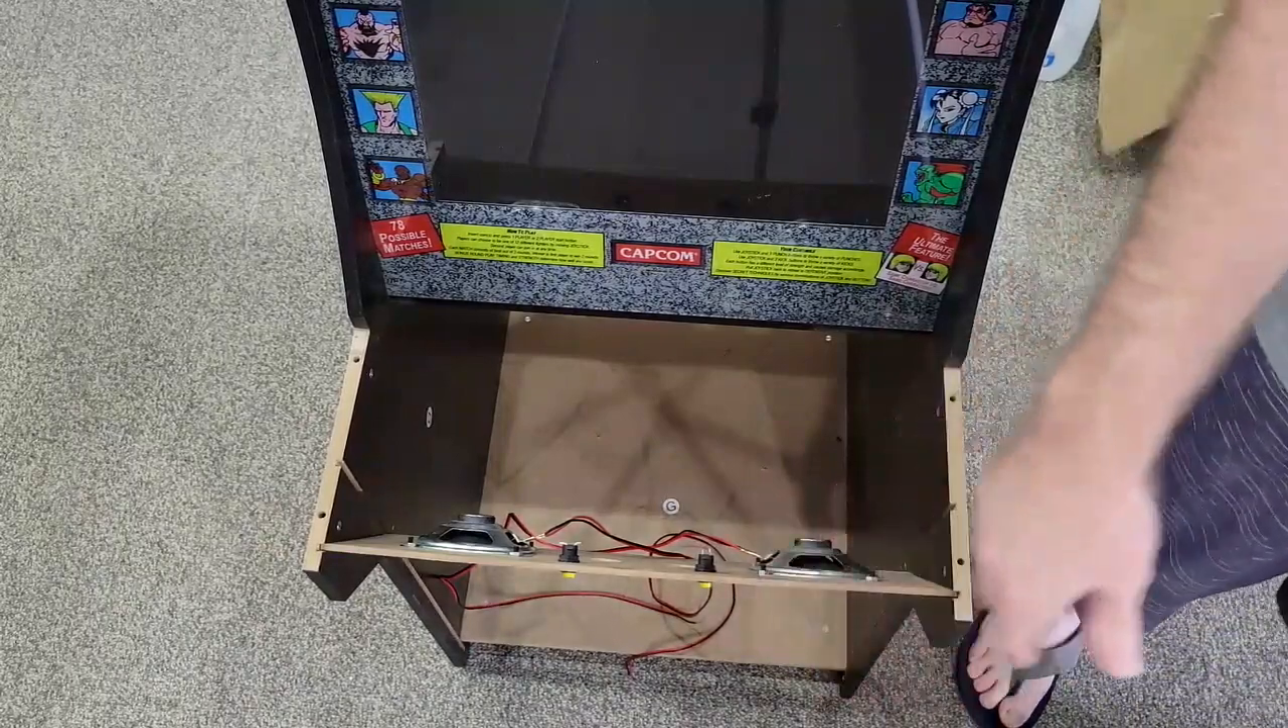My front panel is not there.